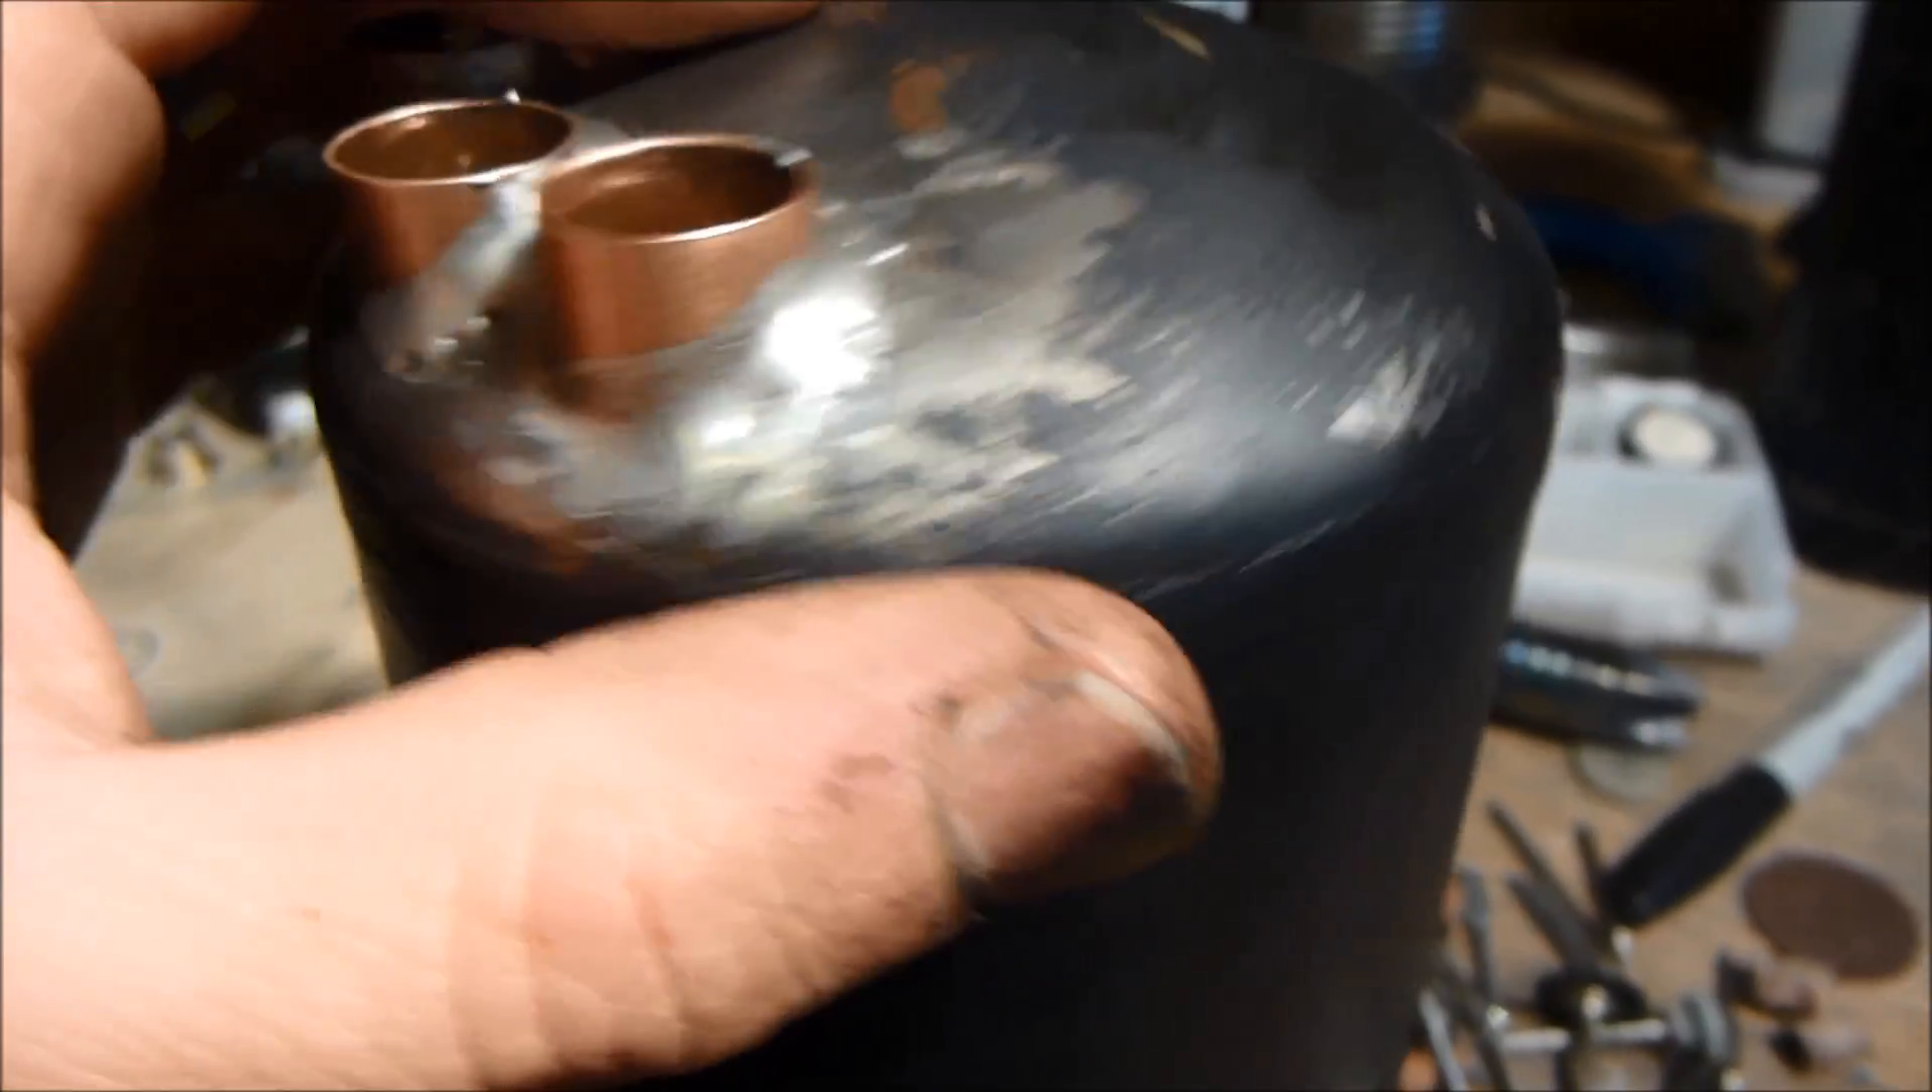I've got the boiler tubes all soldered on, or soldered in, rather.